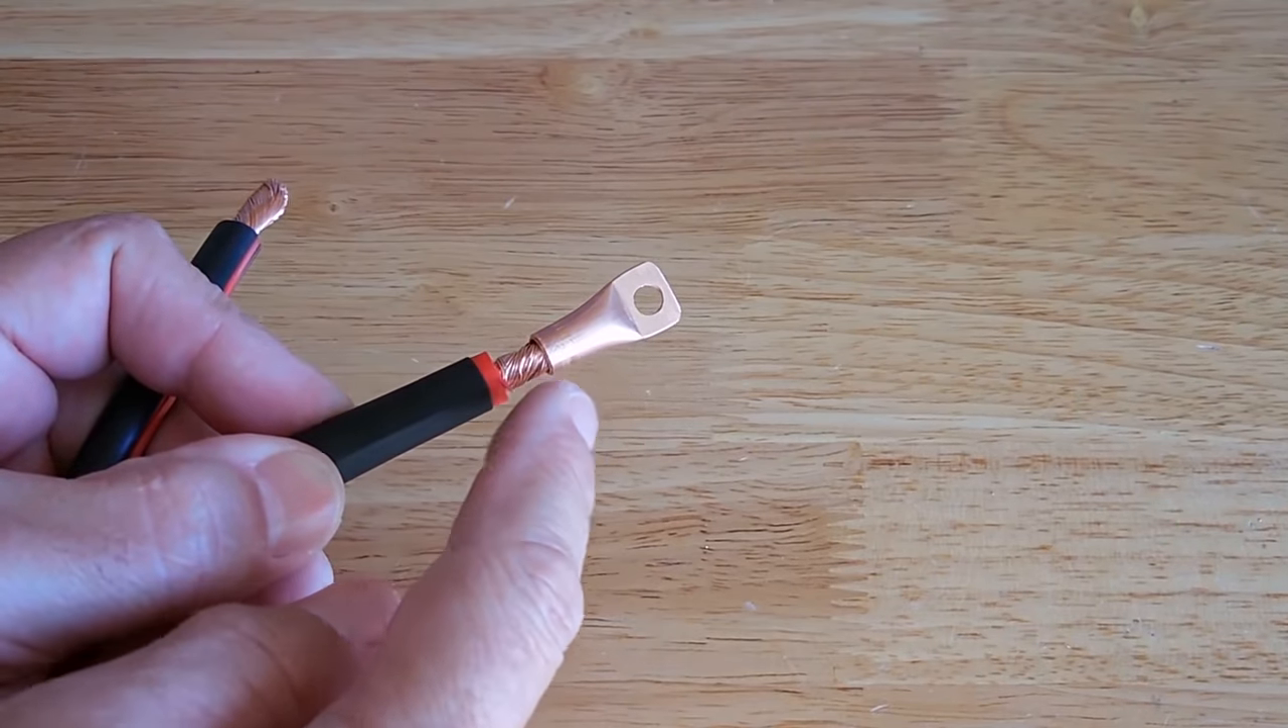You can see the connector slid on.